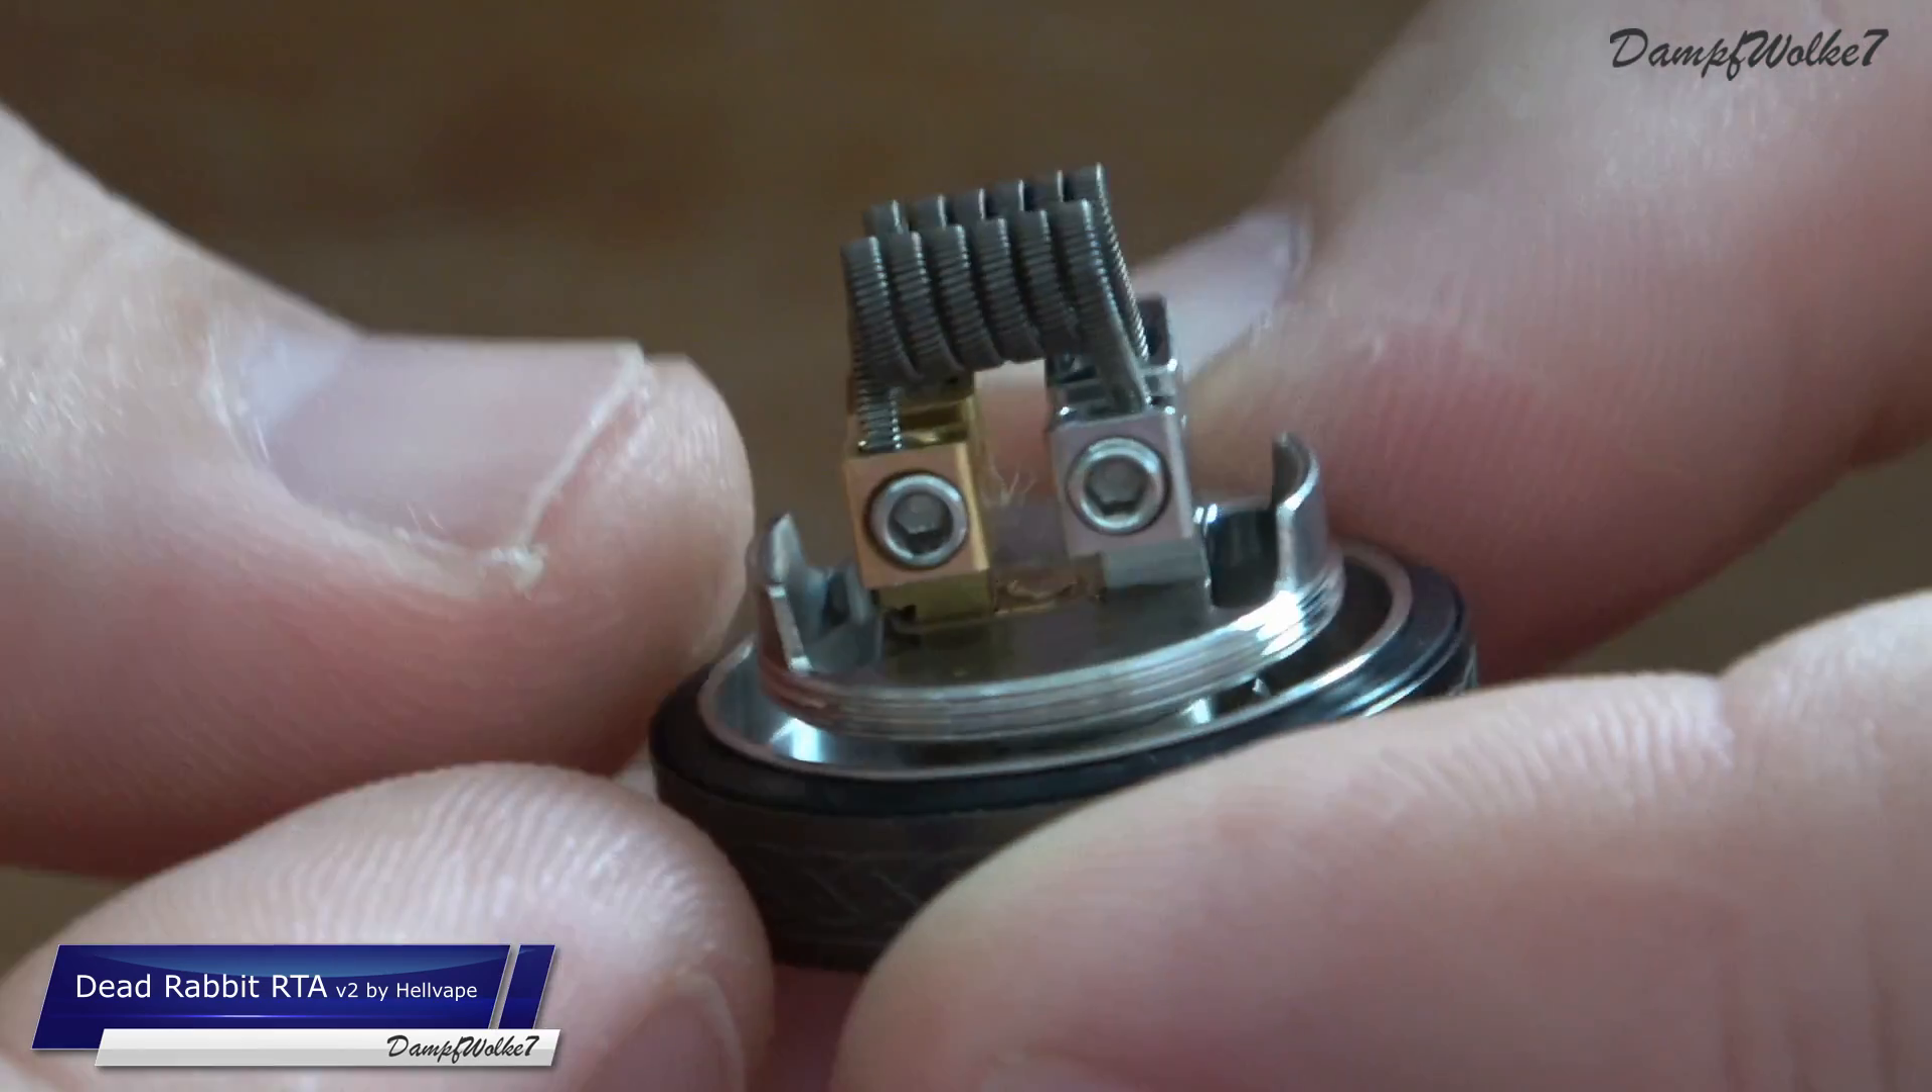Ich habe hier auch schon mal die Imbusschrauben eingebaut.